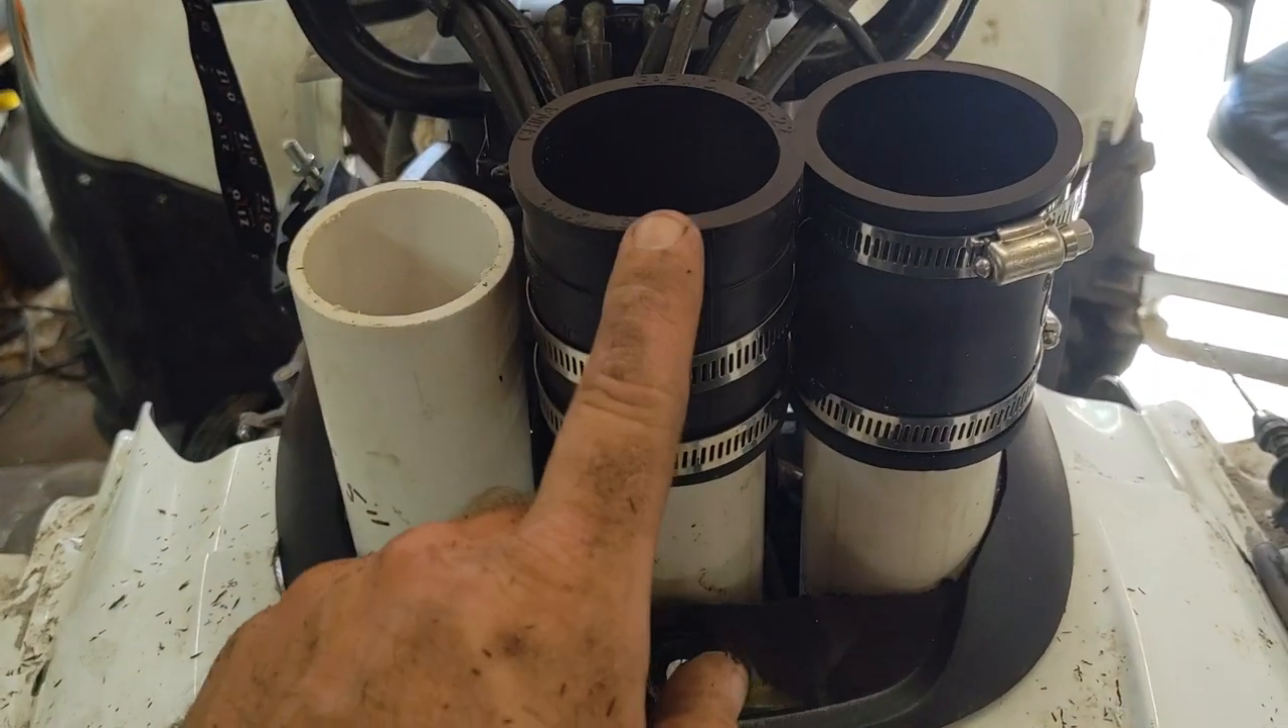I'm missing one of these rubber boots.